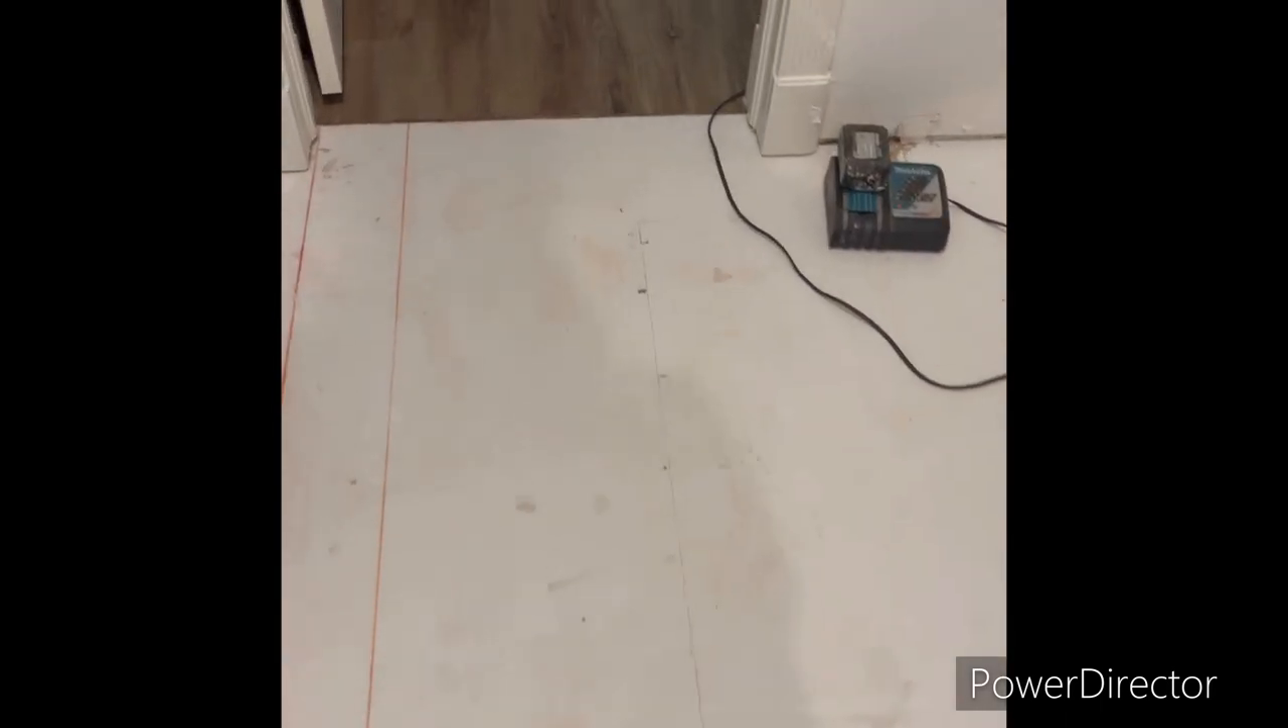I got all the laminate picked up vinyl whatever you want to call it.